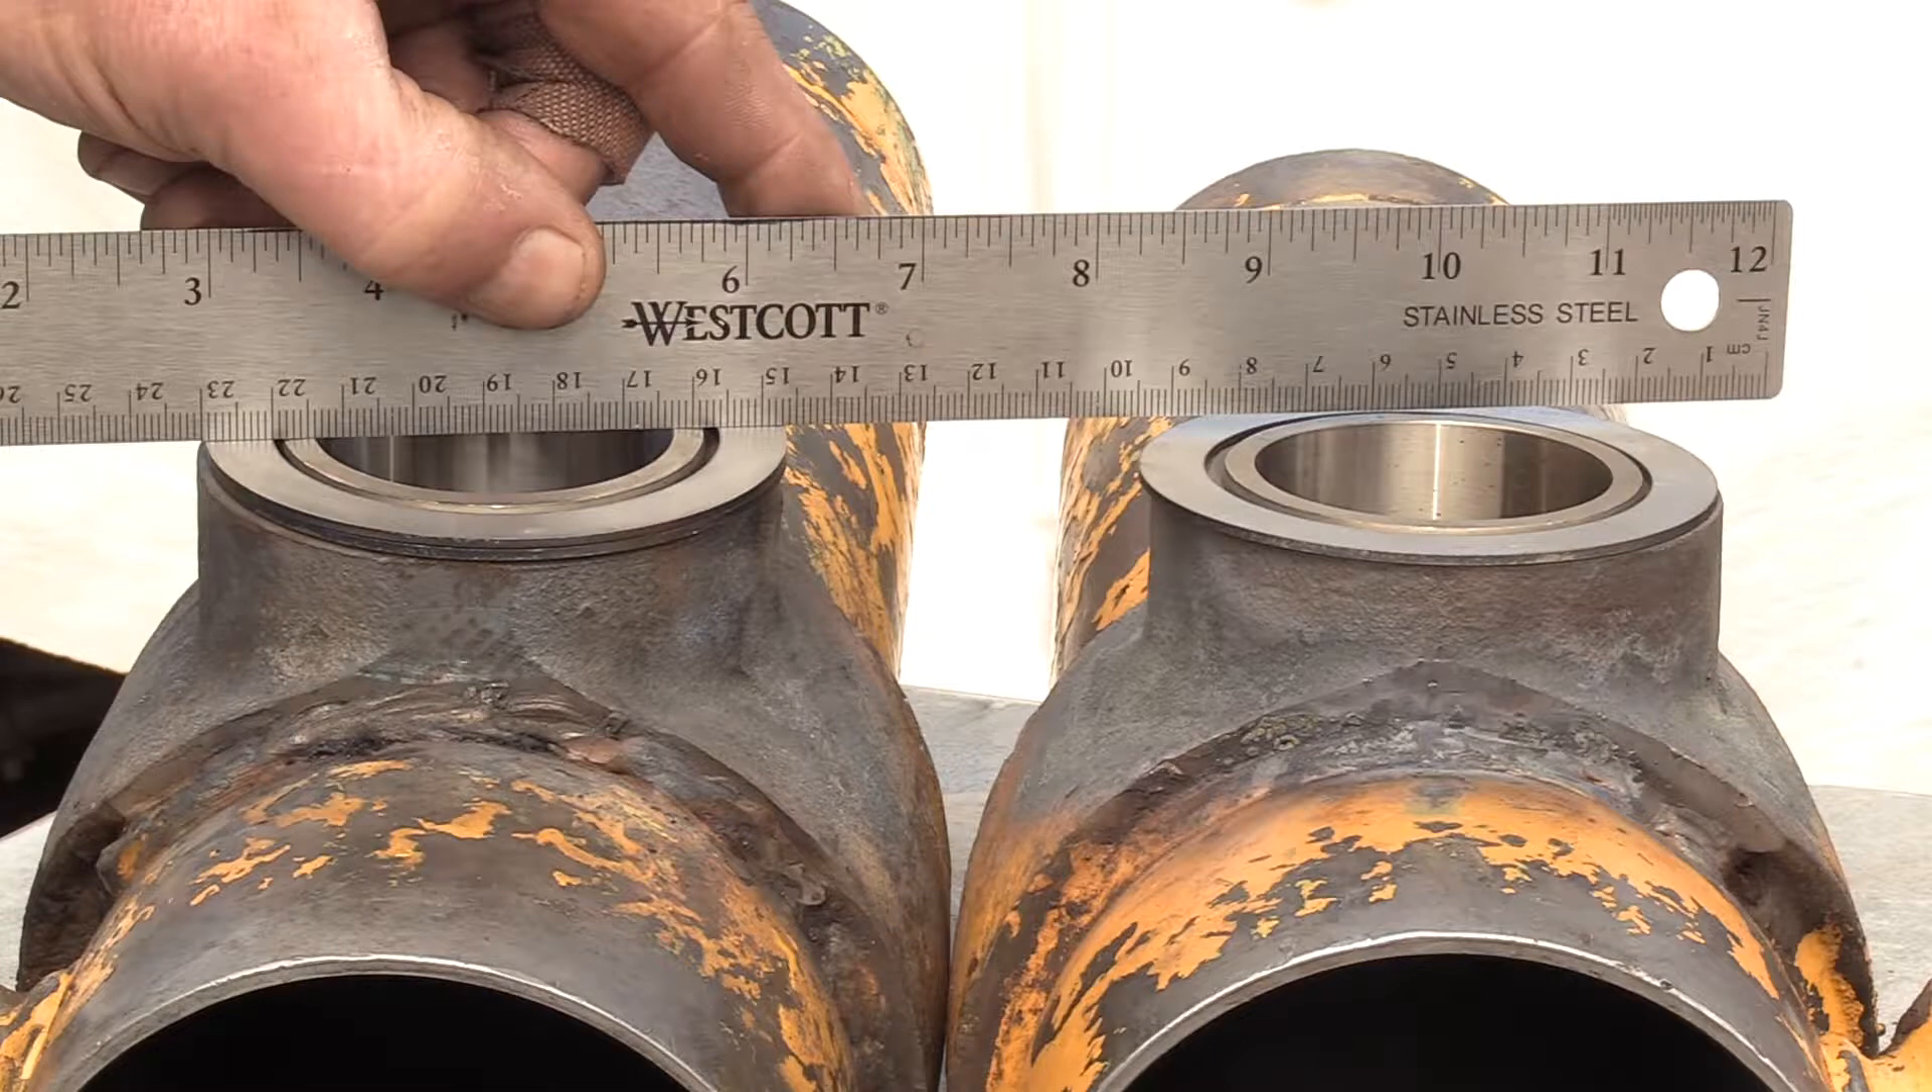Here's a shot of the two bushings in with their arbor shims.